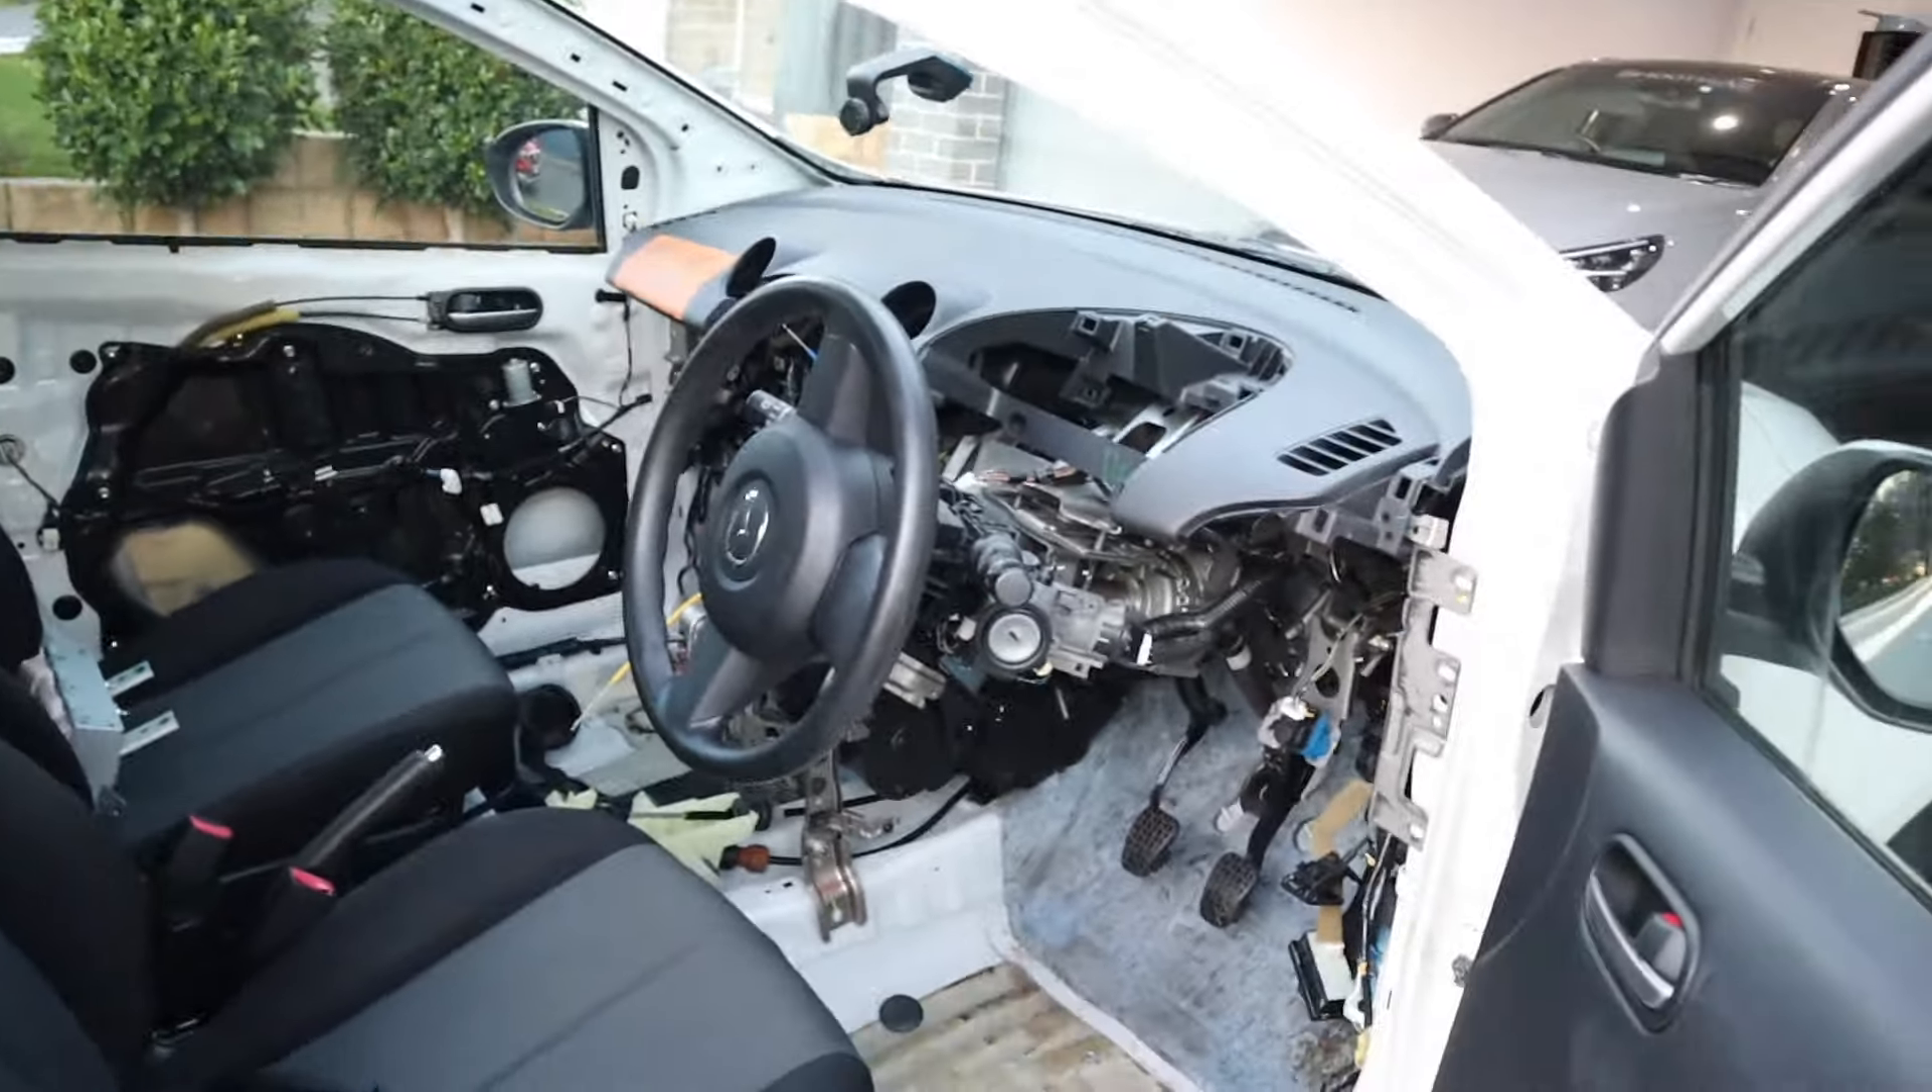We haven't removed the dash yet. We've gotten the majority of it off.